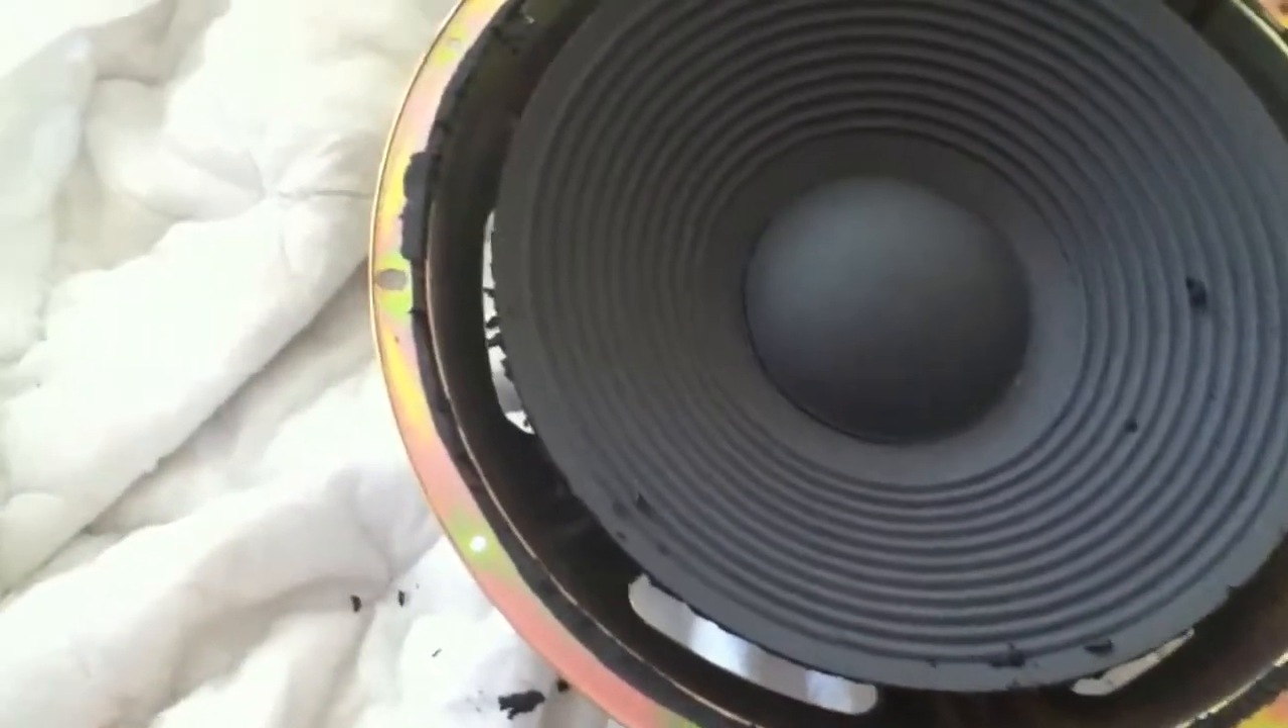At this point I removed most of the old surround from the speaker.